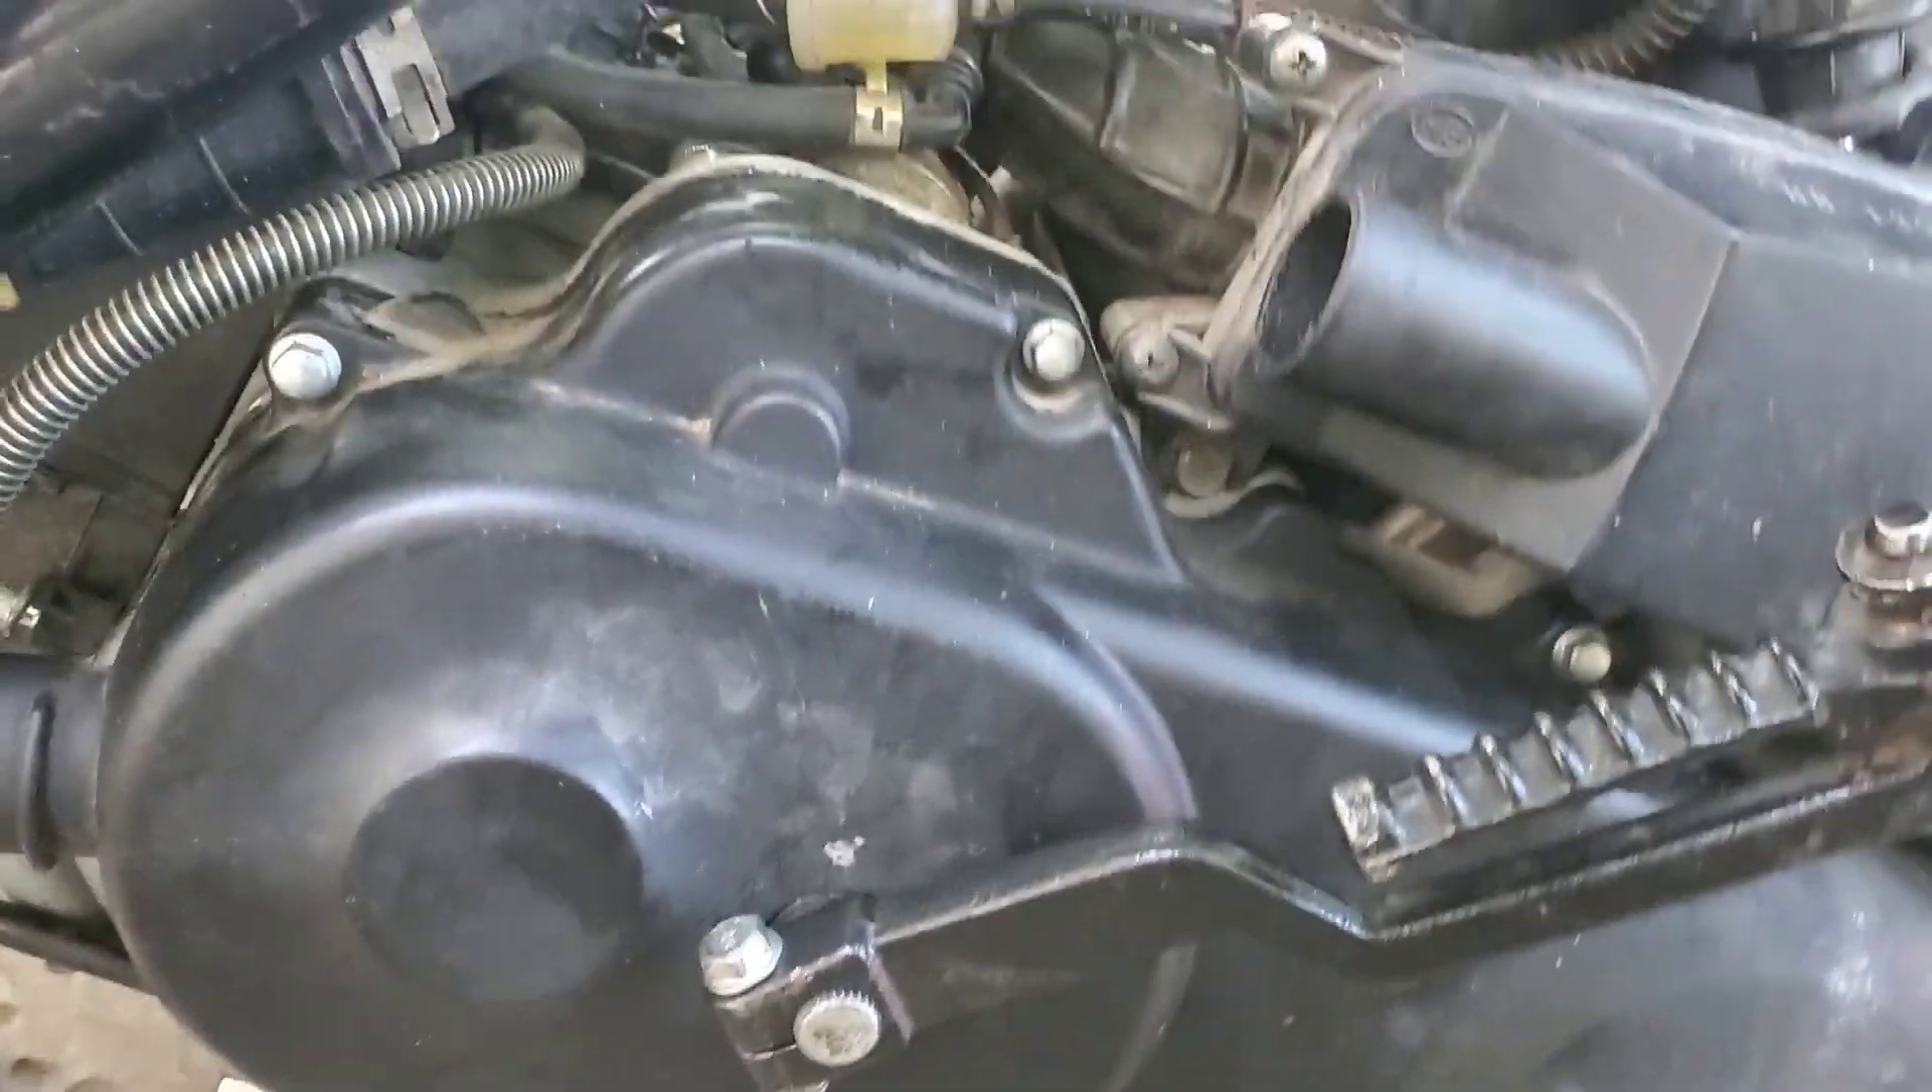Got that cover back on just a bunch of 8mm bolts all the way around.